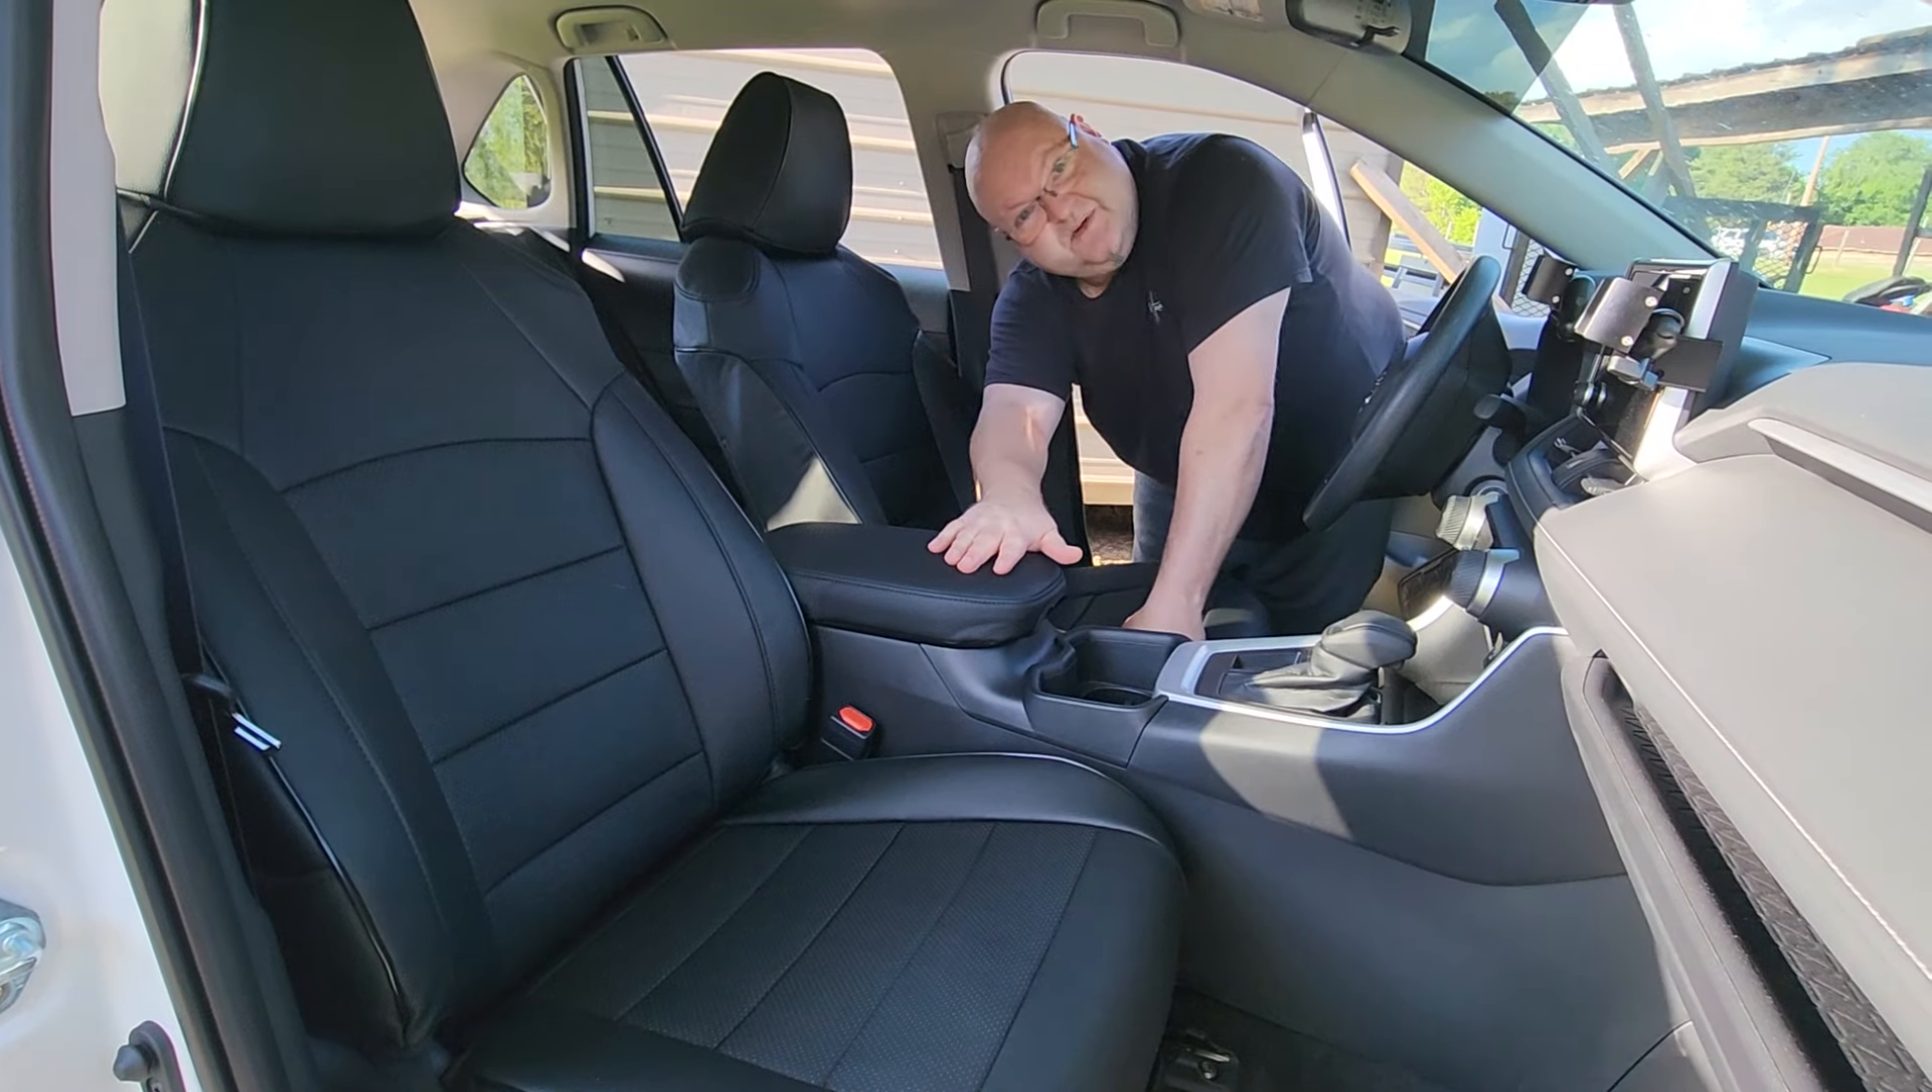So we're done. Got the console cover on.